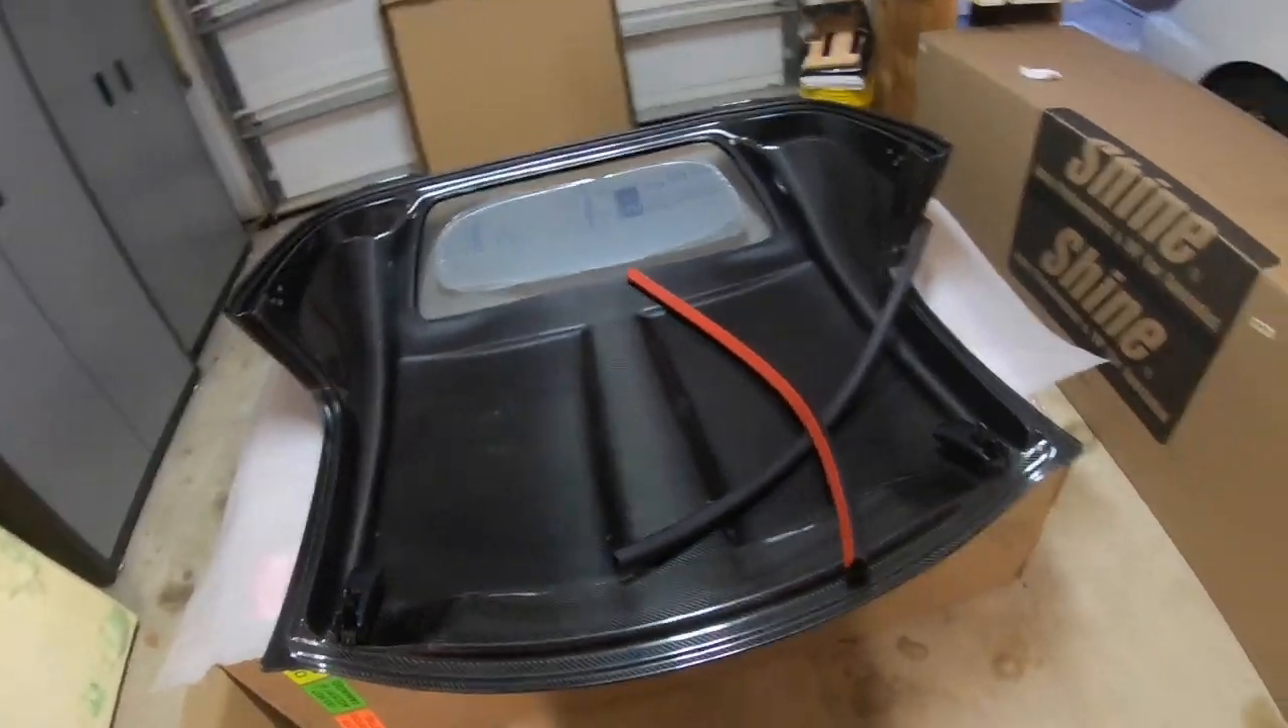So, the top is so far good except for these two rubber seals. I'm going to leave them off now for now.